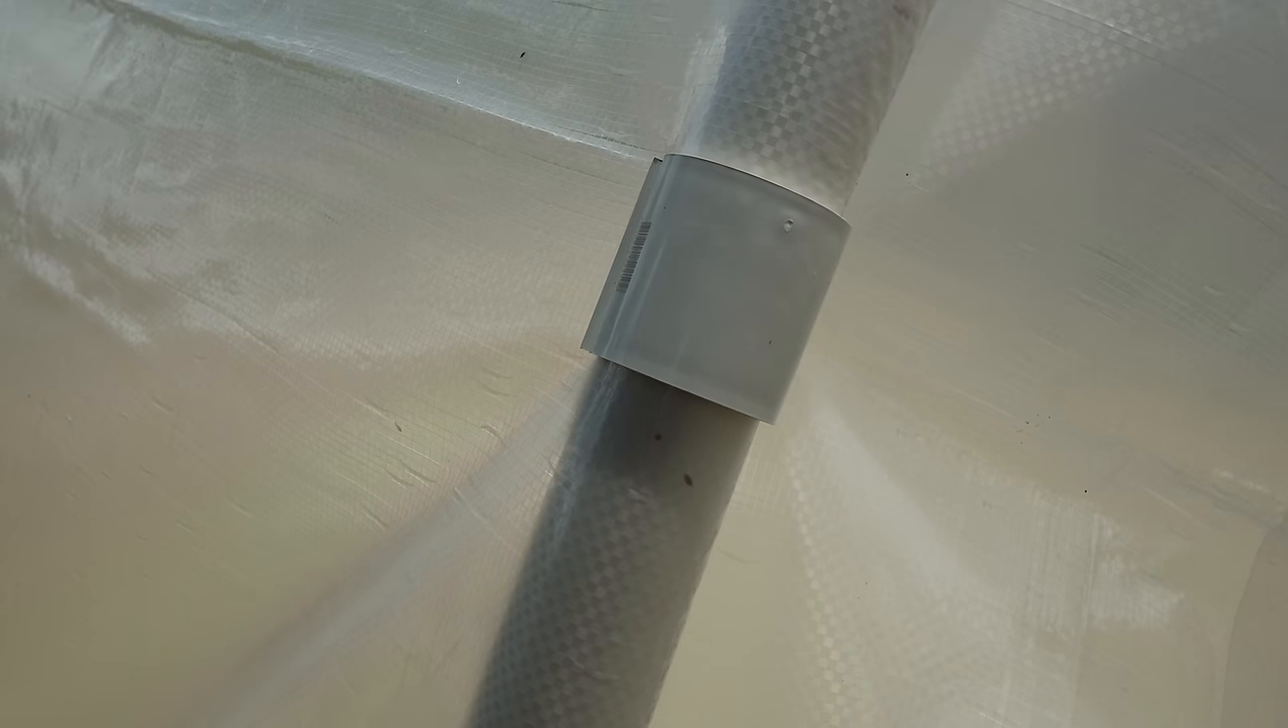I've just got these clips temporarily in place for the overhang.